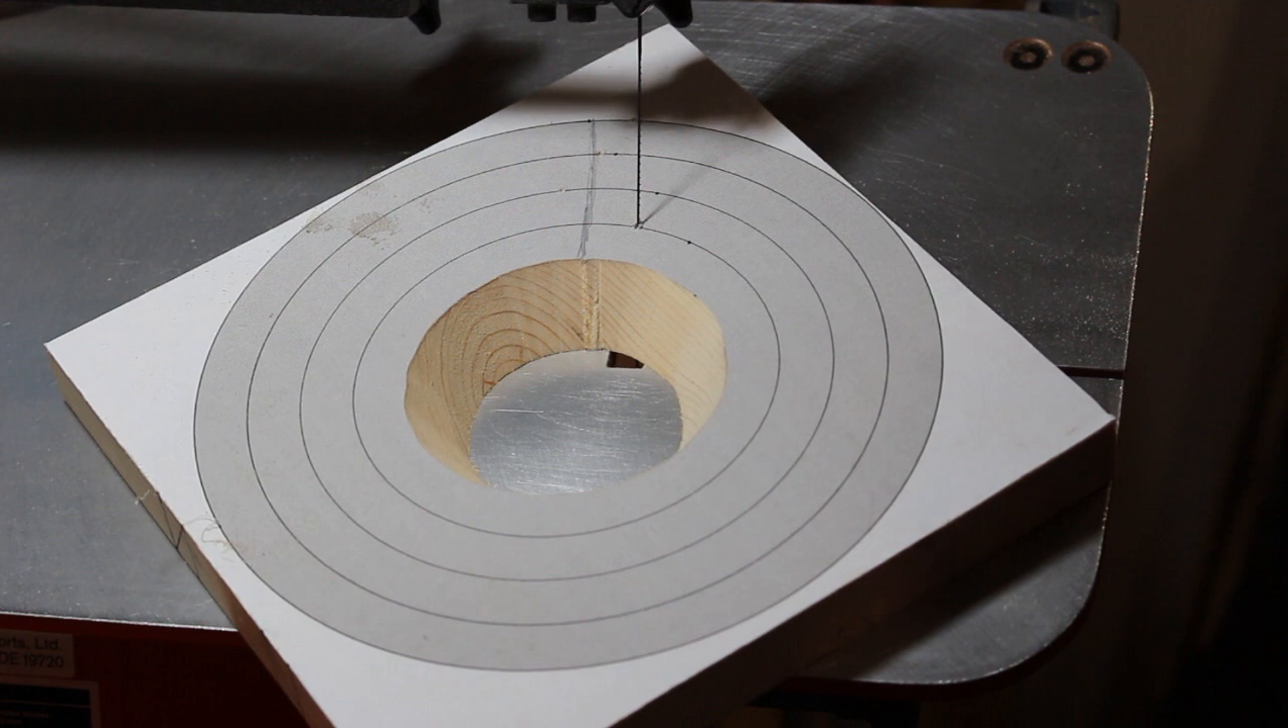I've got my blade threaded up through the next ring.